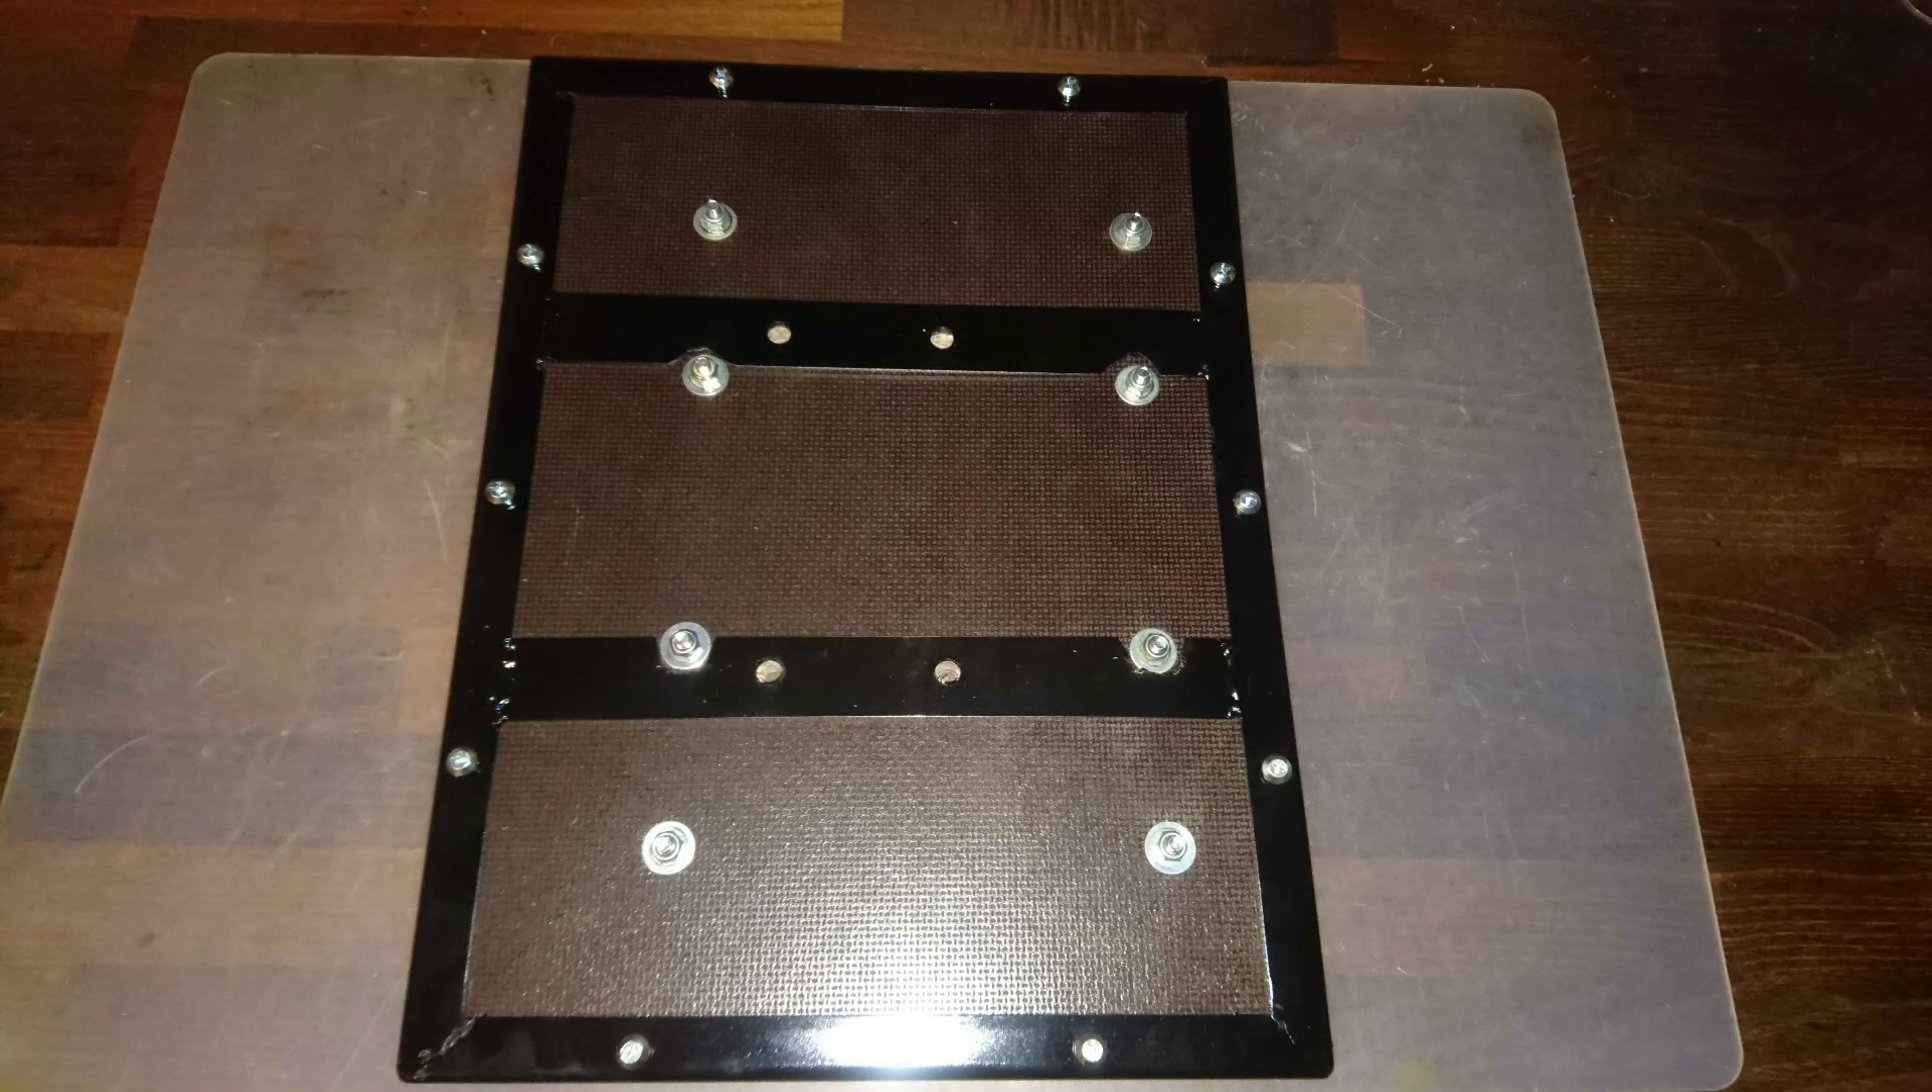Die Trägerplatte wurde dann ebenfalls lackiert und der Außenrahmen verschraubt mit der Holzplatte.